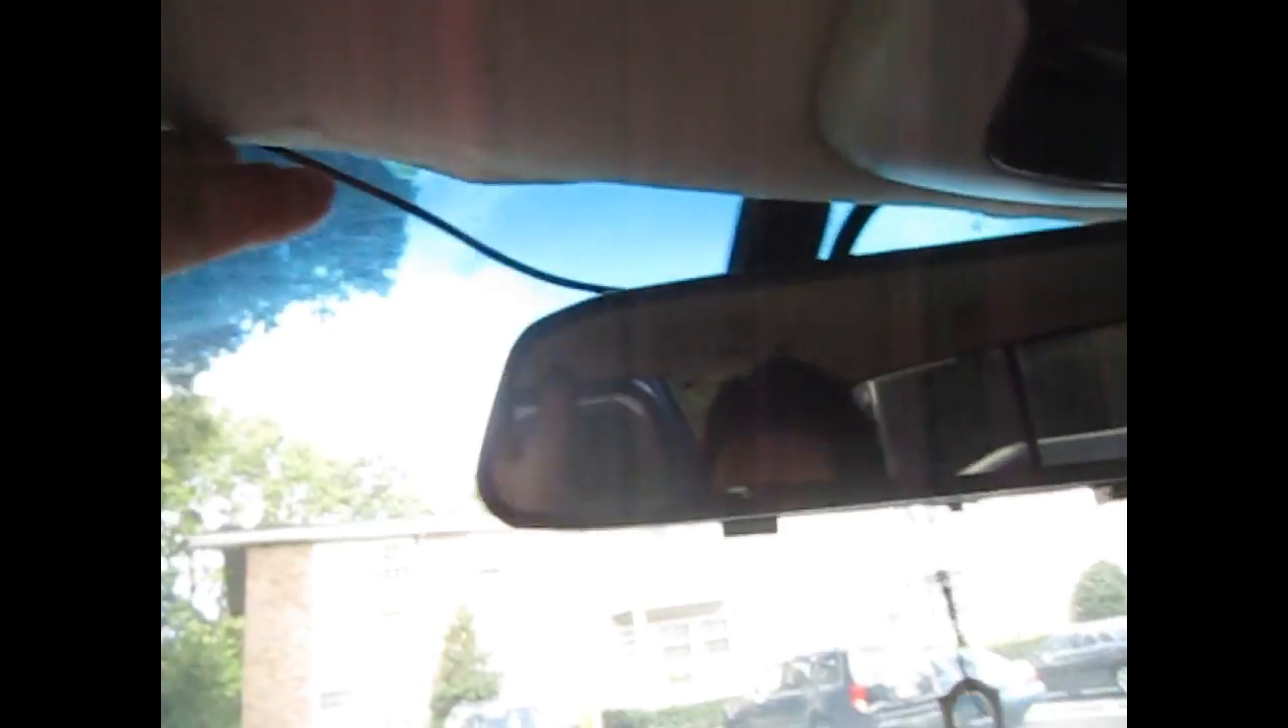So I got the mirror attached. I have all the wiring run up.